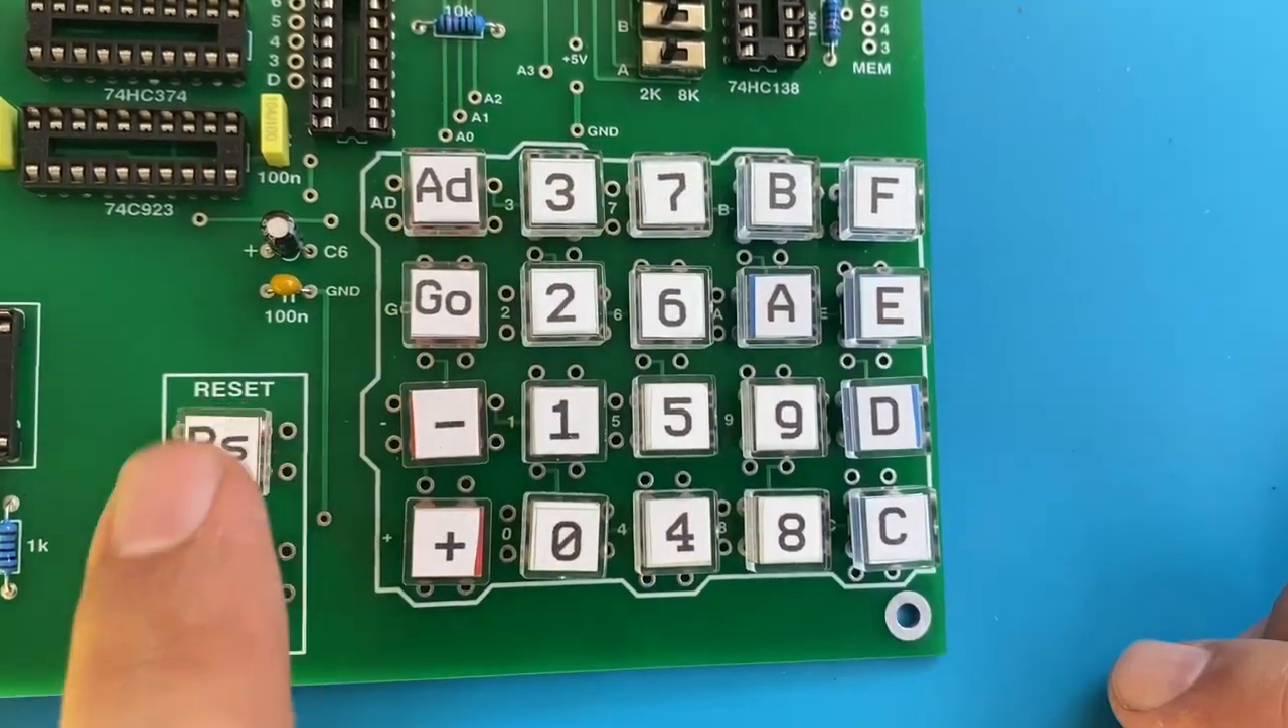The buttons installed, and they look really good, and they also feel really nice.